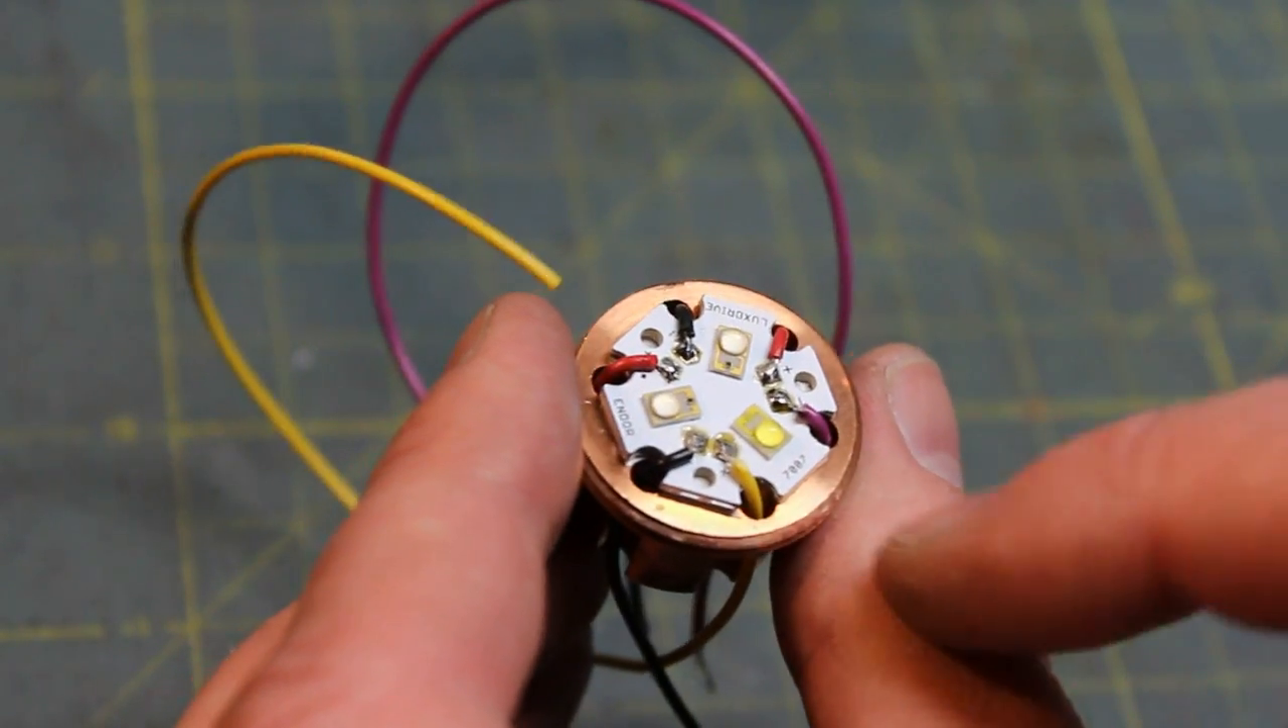Now as you can see, I've got my wires attached.